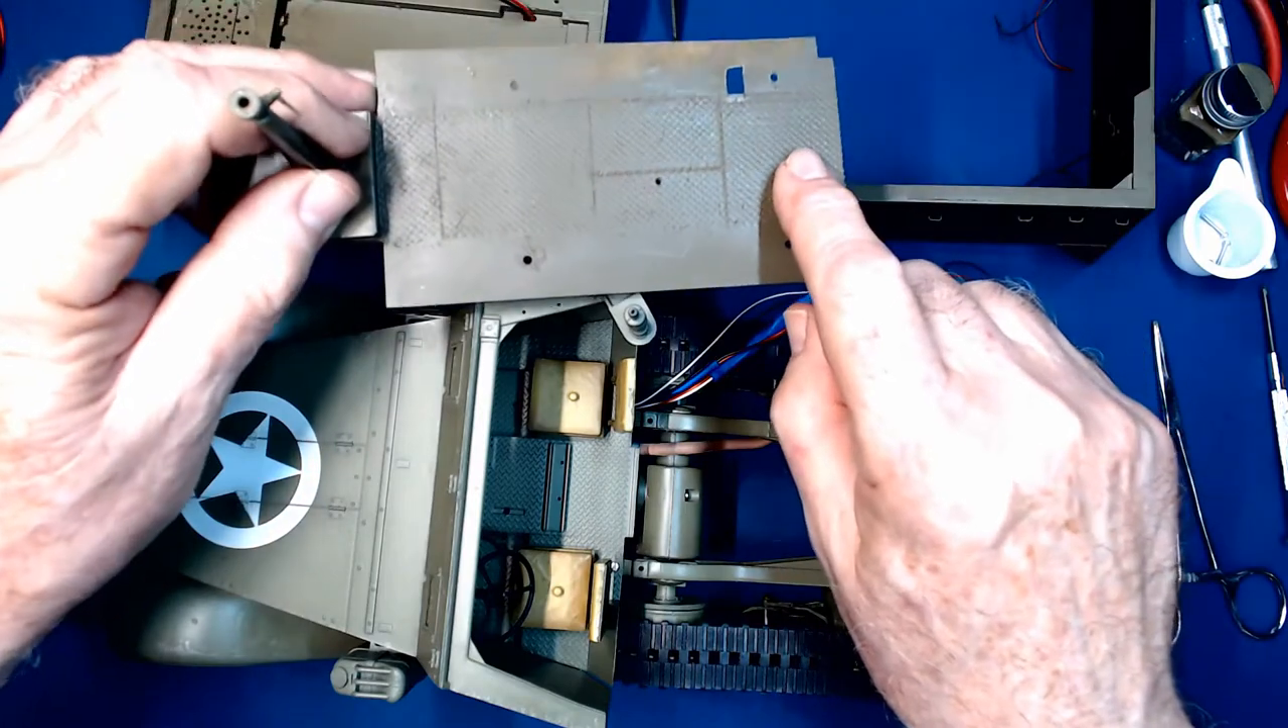We have the new flooring which I've got diamond plate in here or simulated by using some screening I cemented down.